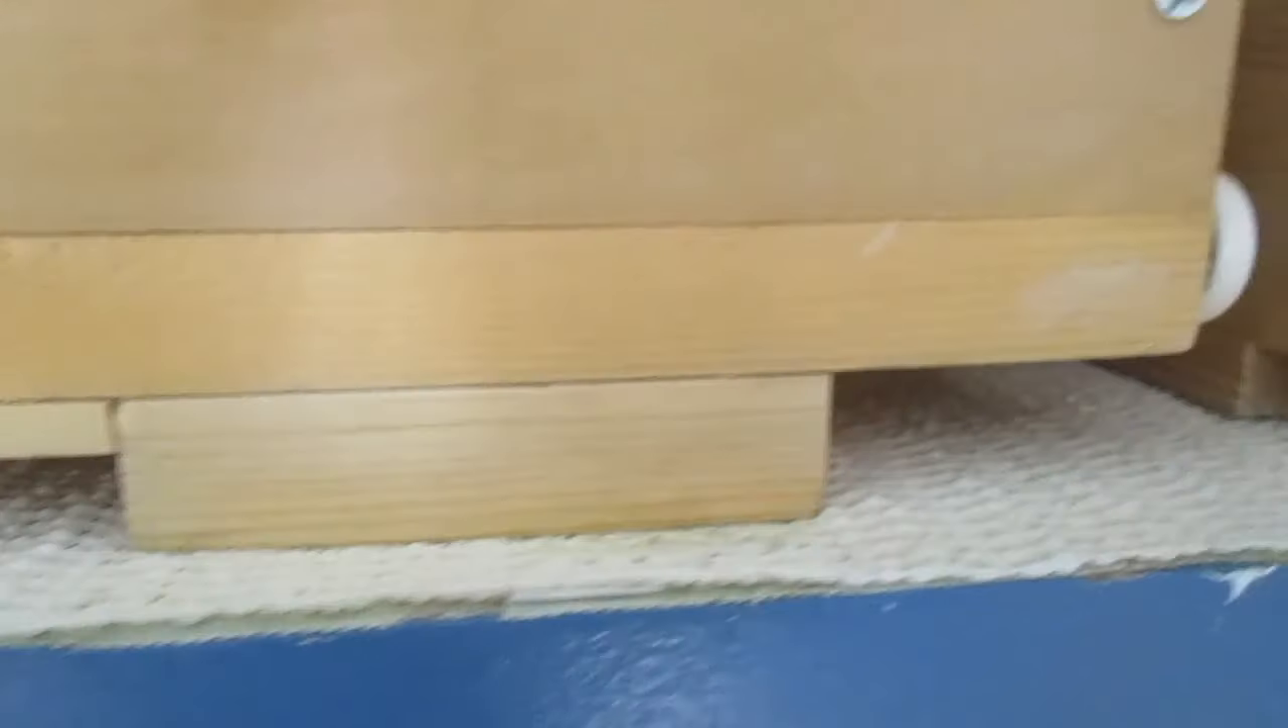I placed wooden feet like you see right there at the bottom of the front spice rack Just to allow for some space to grab the front rack and pull it out and push it back into the cabinet.